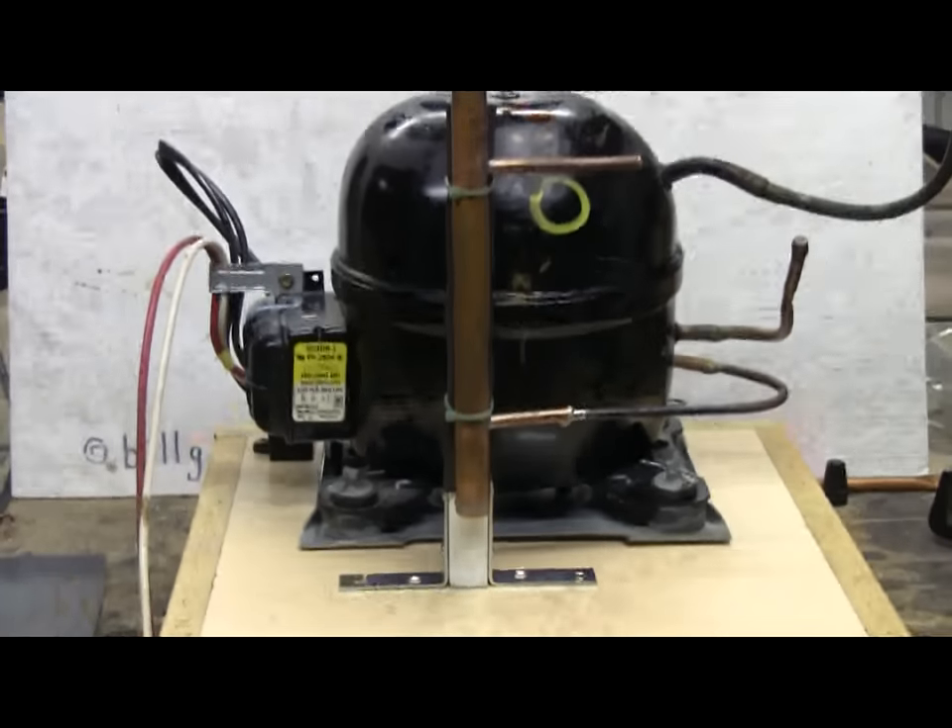Everything's attached together with a couple of tie wraps that can be seen.